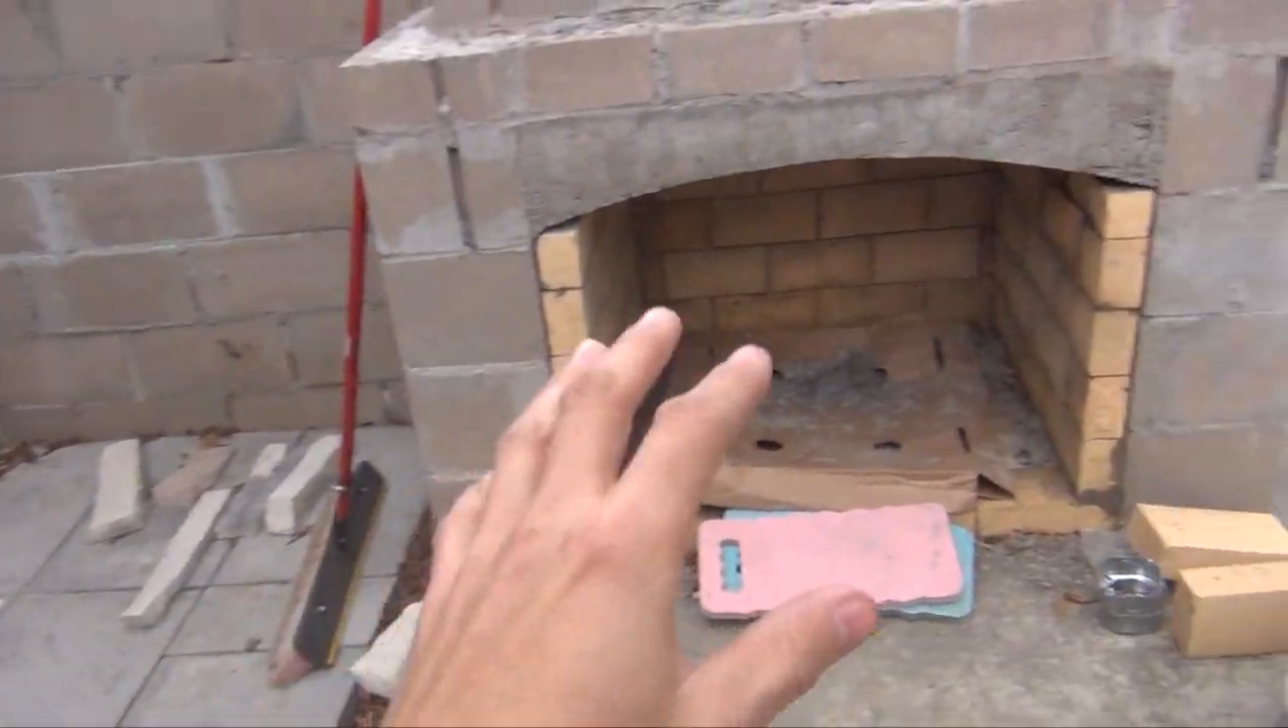So I have all the firebrick installed and I'm ready to go to start building up the chimney.